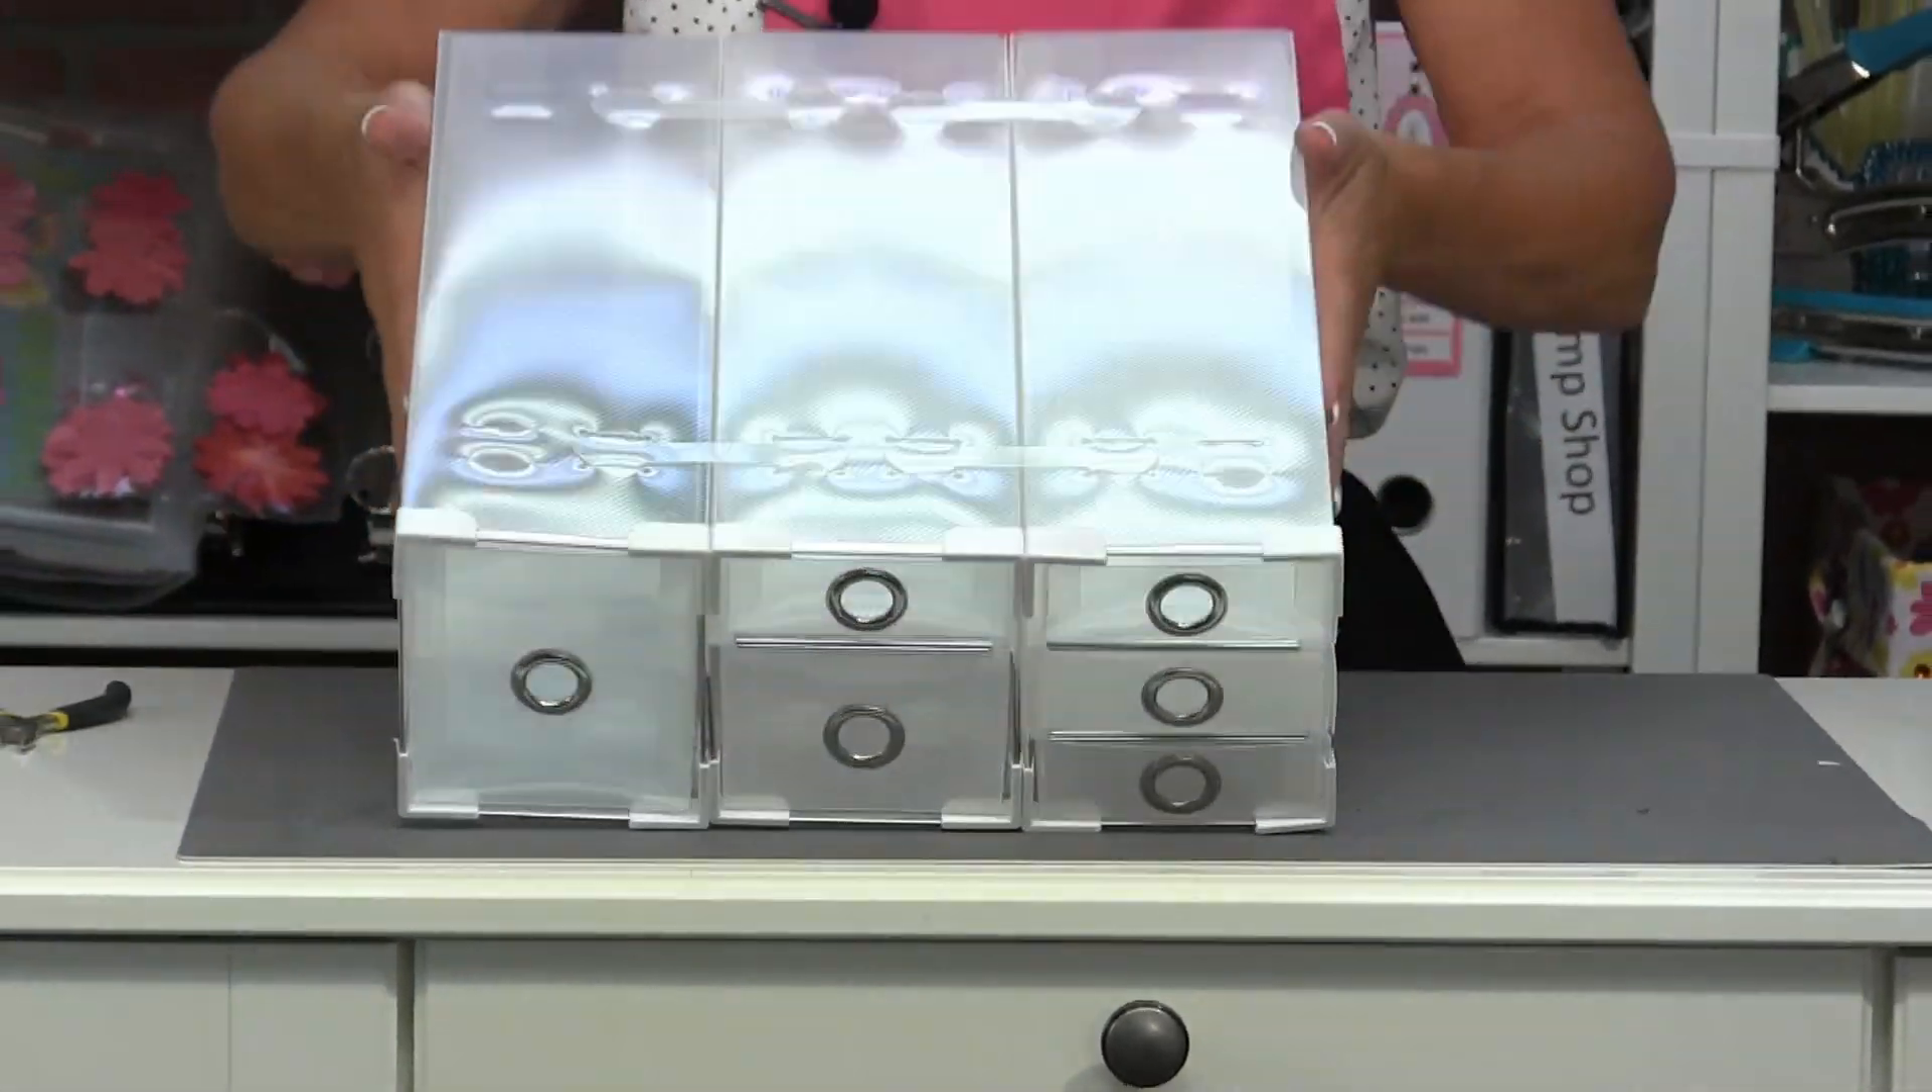So, now I've got my boxes all hooked together.